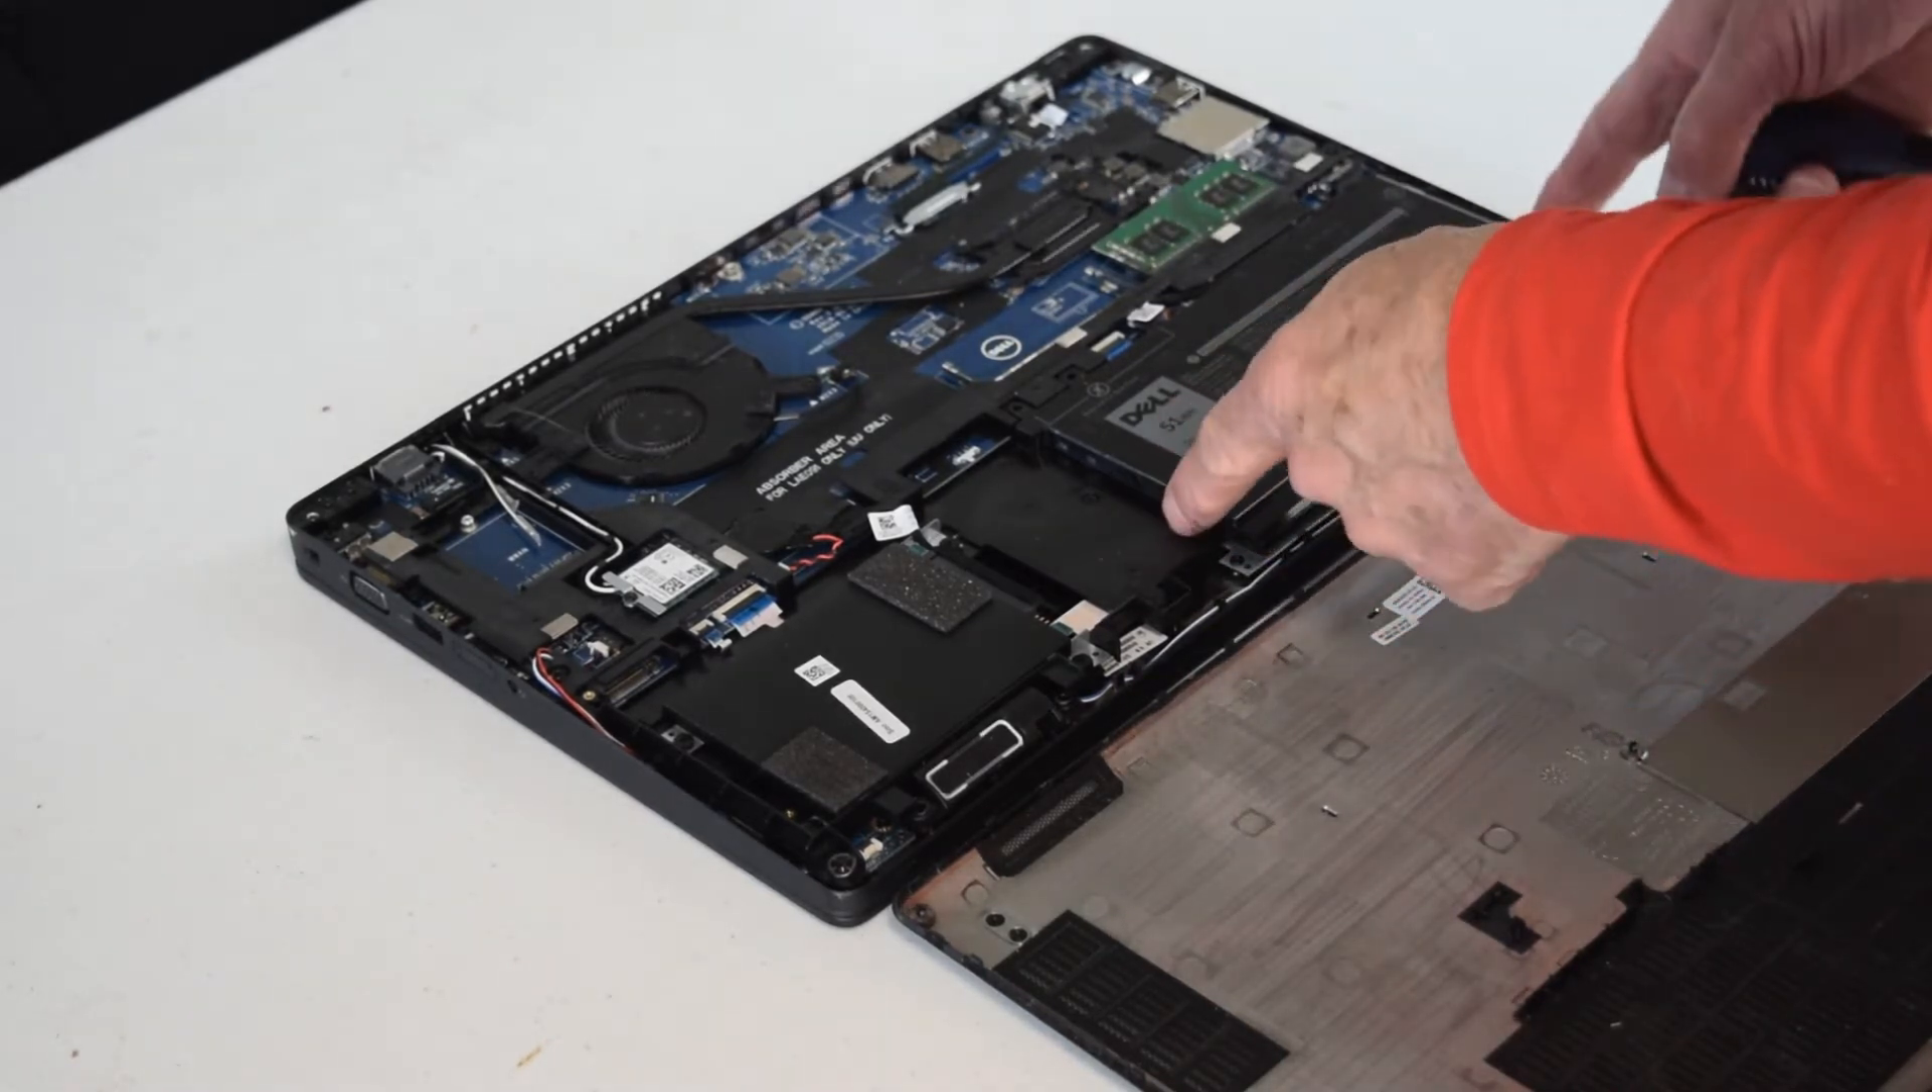Now you've exposed the center of the laptop that's the battery.